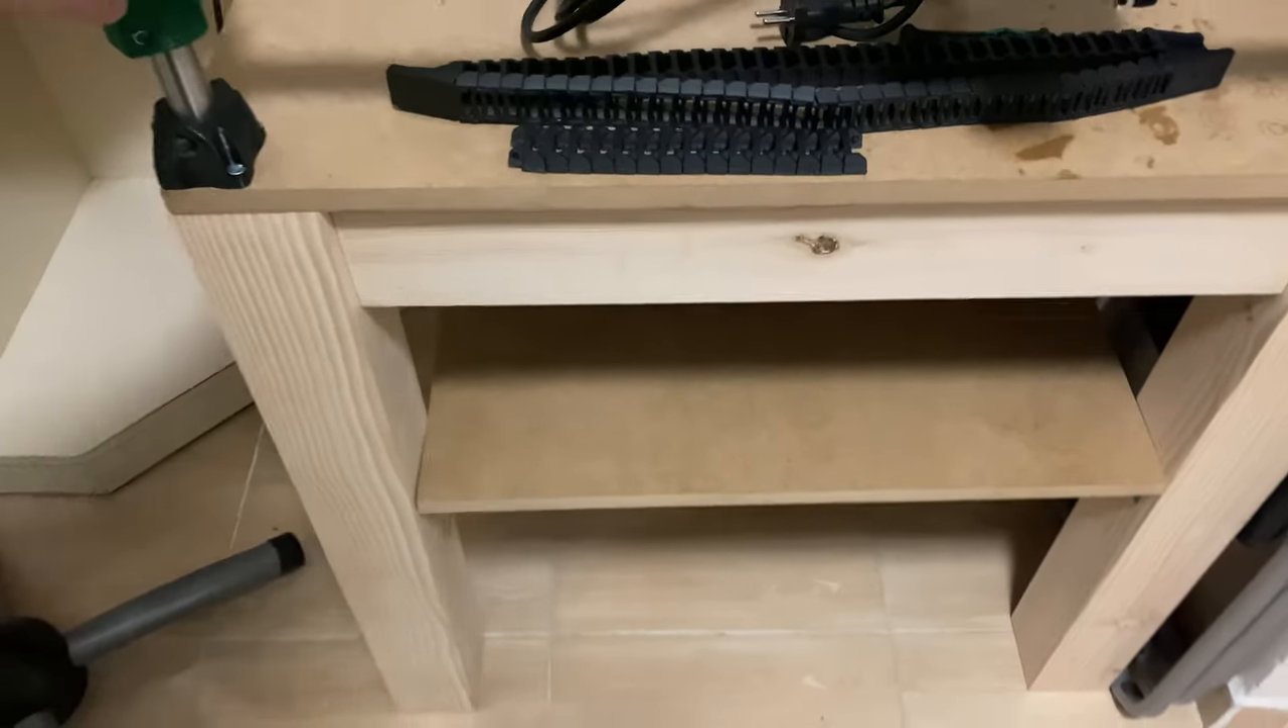And lastly you probably noticed it already I finally mounted the shelf as well.